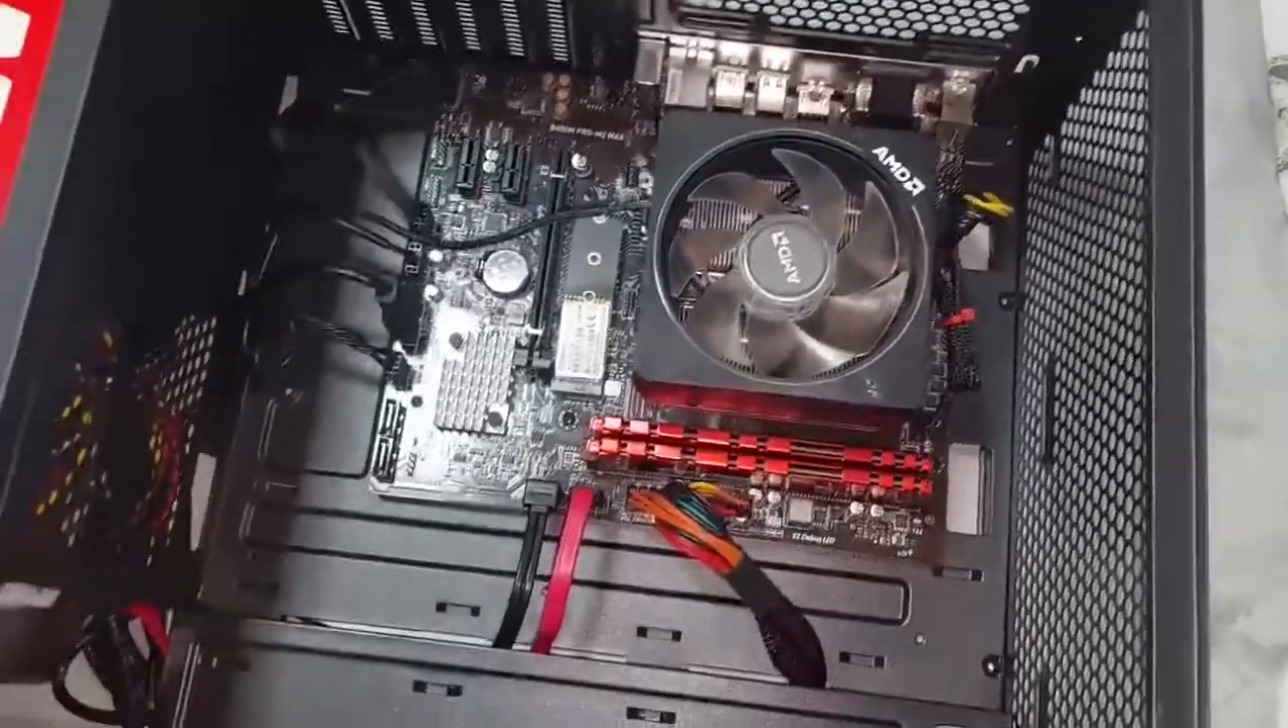O cooler ficou bem instalado agora vamos fazer a configuração lá no sistema.